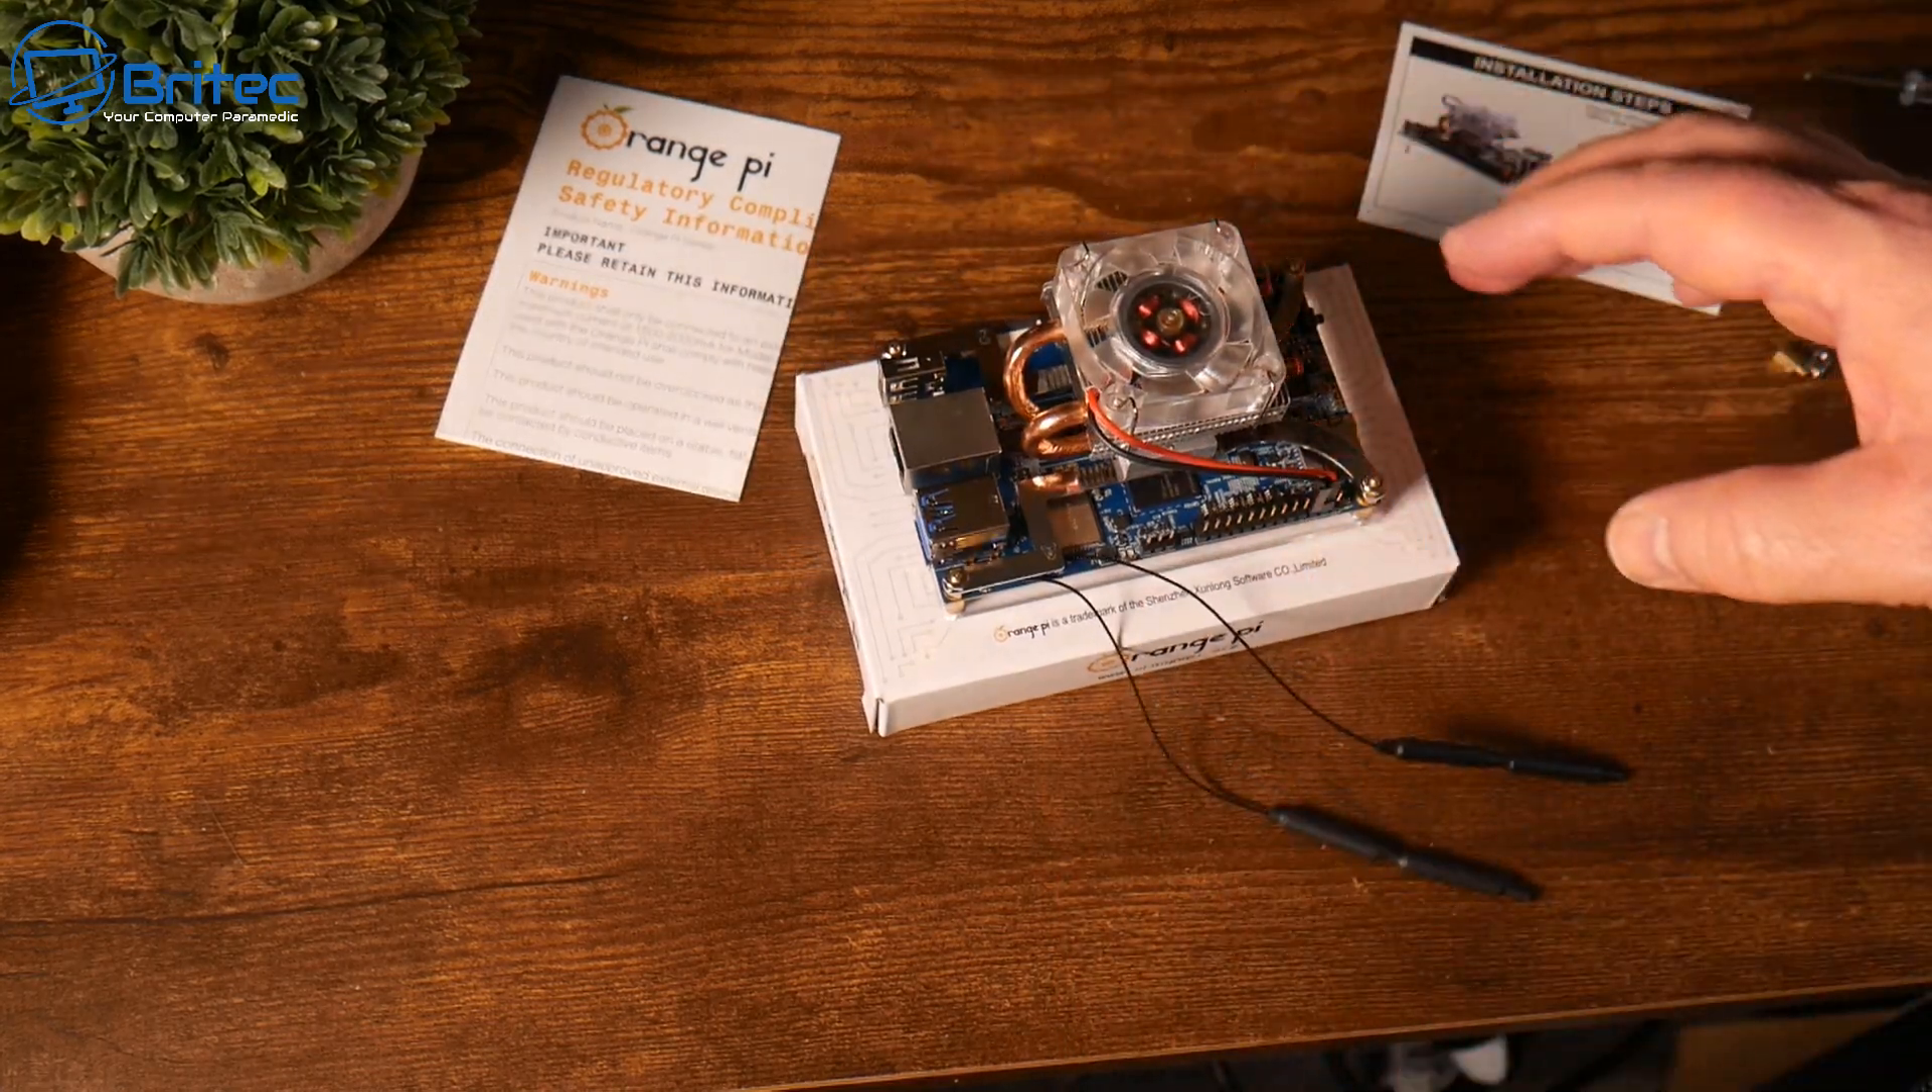But hey that's now done and we've now got our cooler on our Orange Pi 5B.